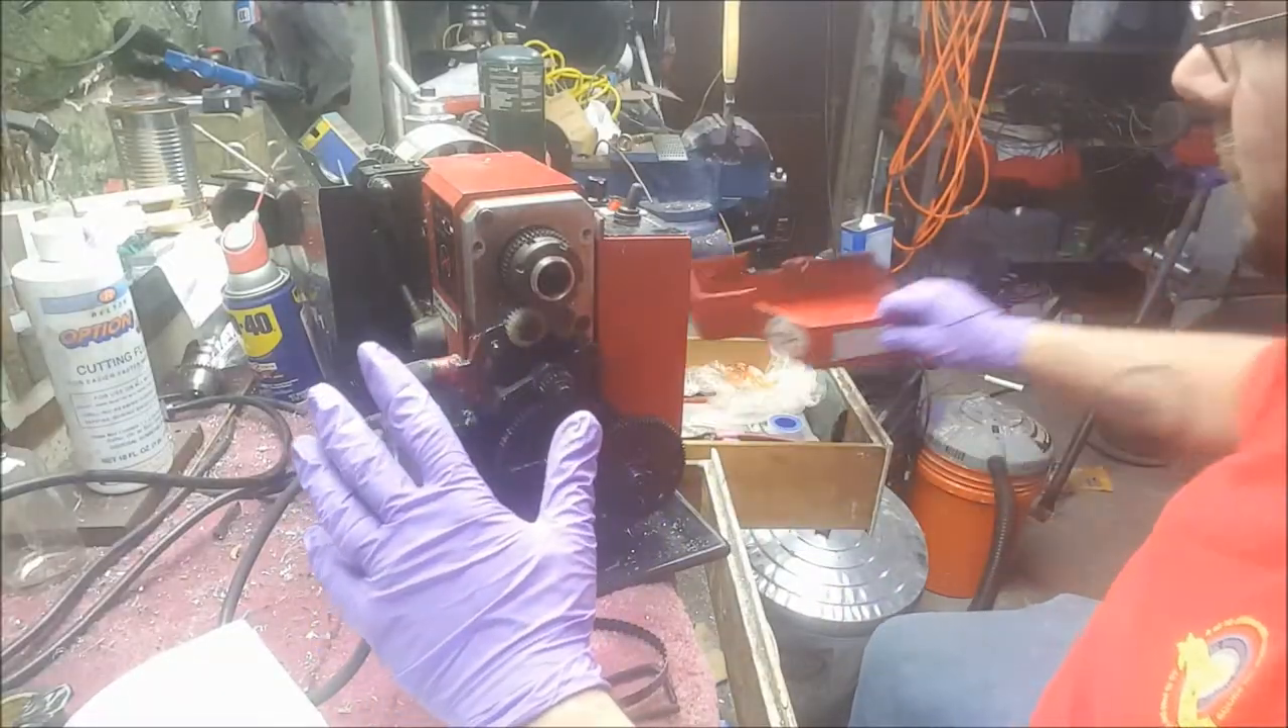So, all I've done so far is remove the main cover.